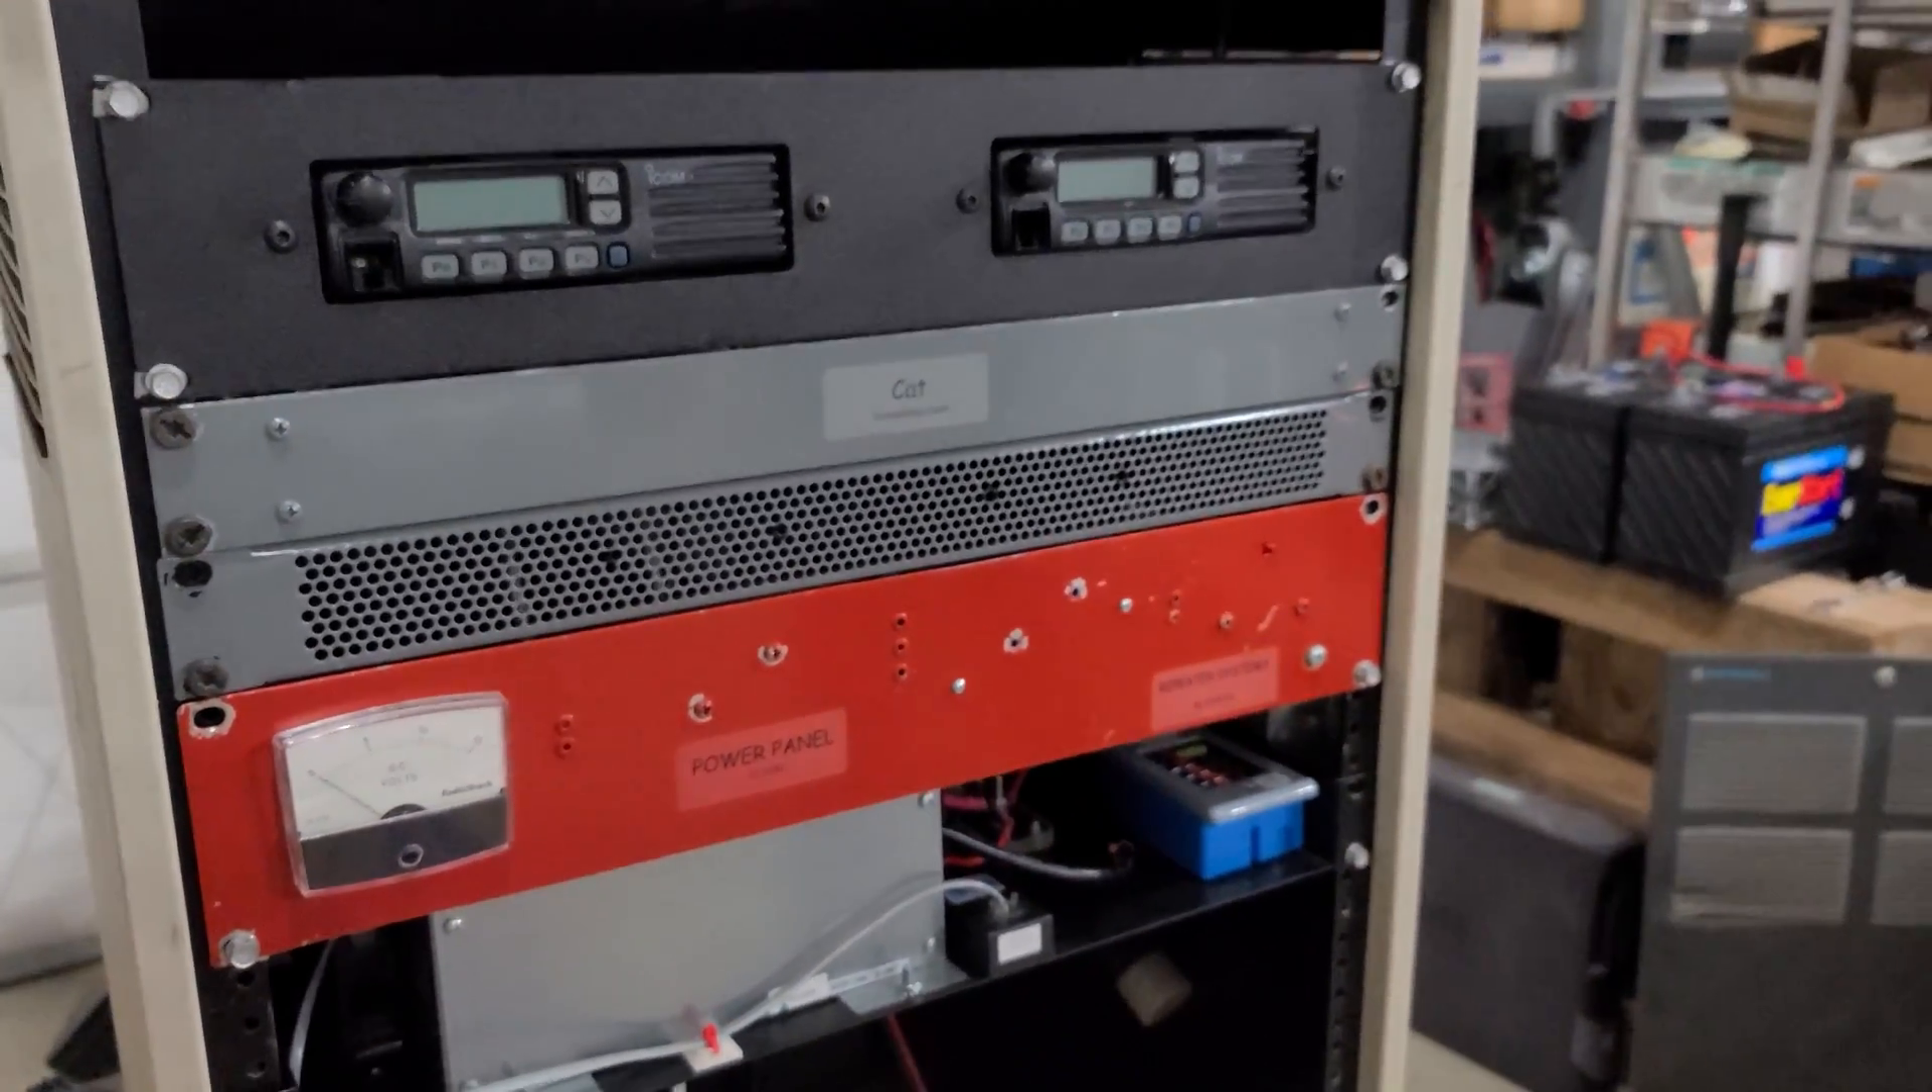And there's our power shelf installed from the last video.